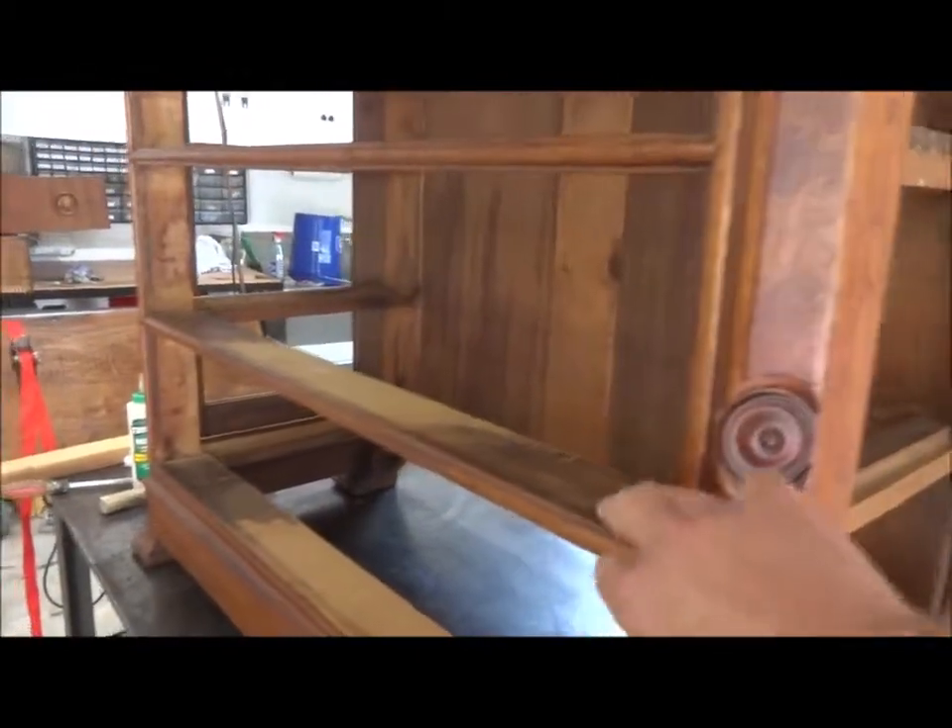Okay we've got this all this front face on now and looks like it's glued up pretty well.